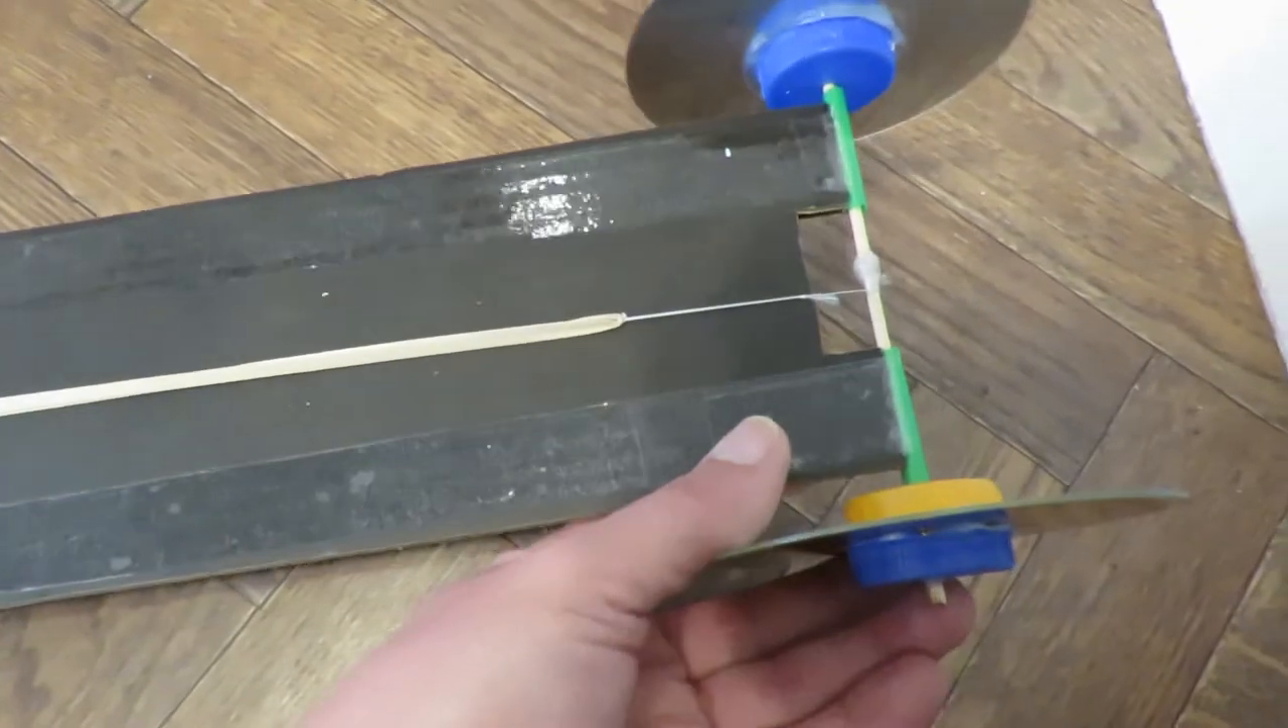So here we are I've got the rubber band with a bit of cotton tied to it and the cotton is attached to the back wheel.